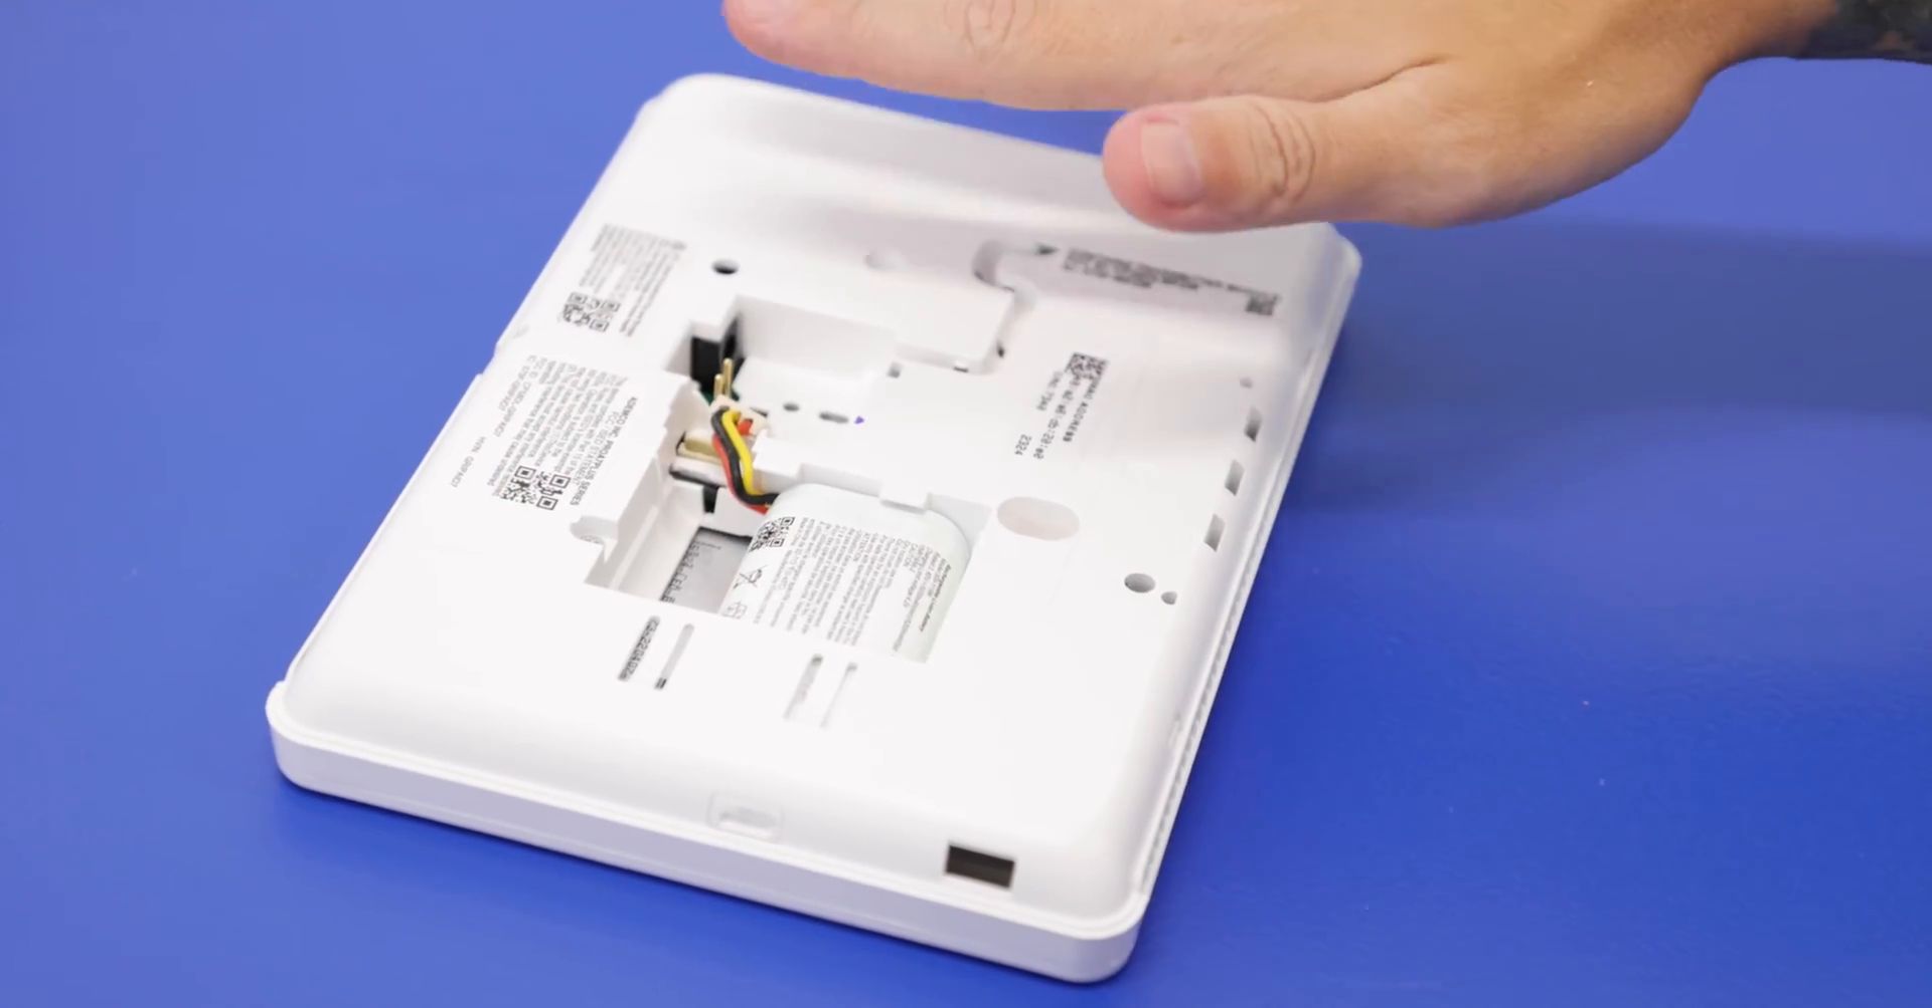Okay, so we have the ProA7 Plus system, we have the mounting plate removed, so this is going to expose the battery pack.